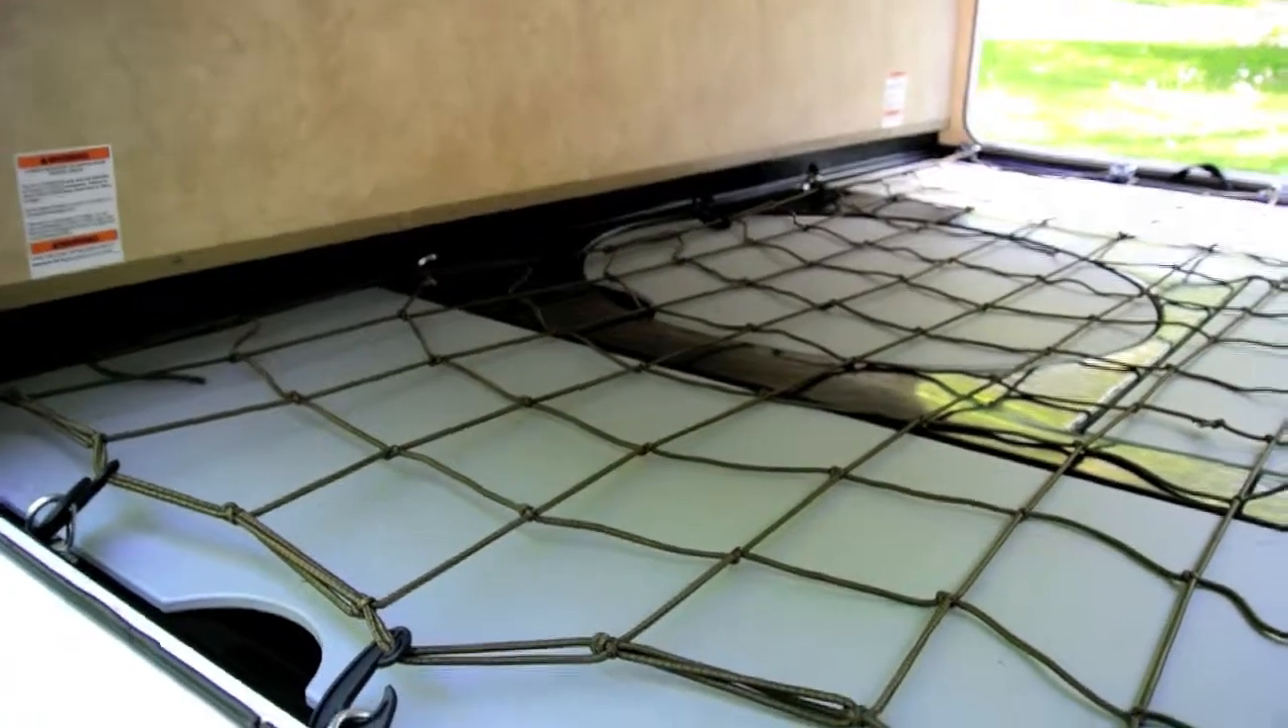So, now I've got the cargo net on.